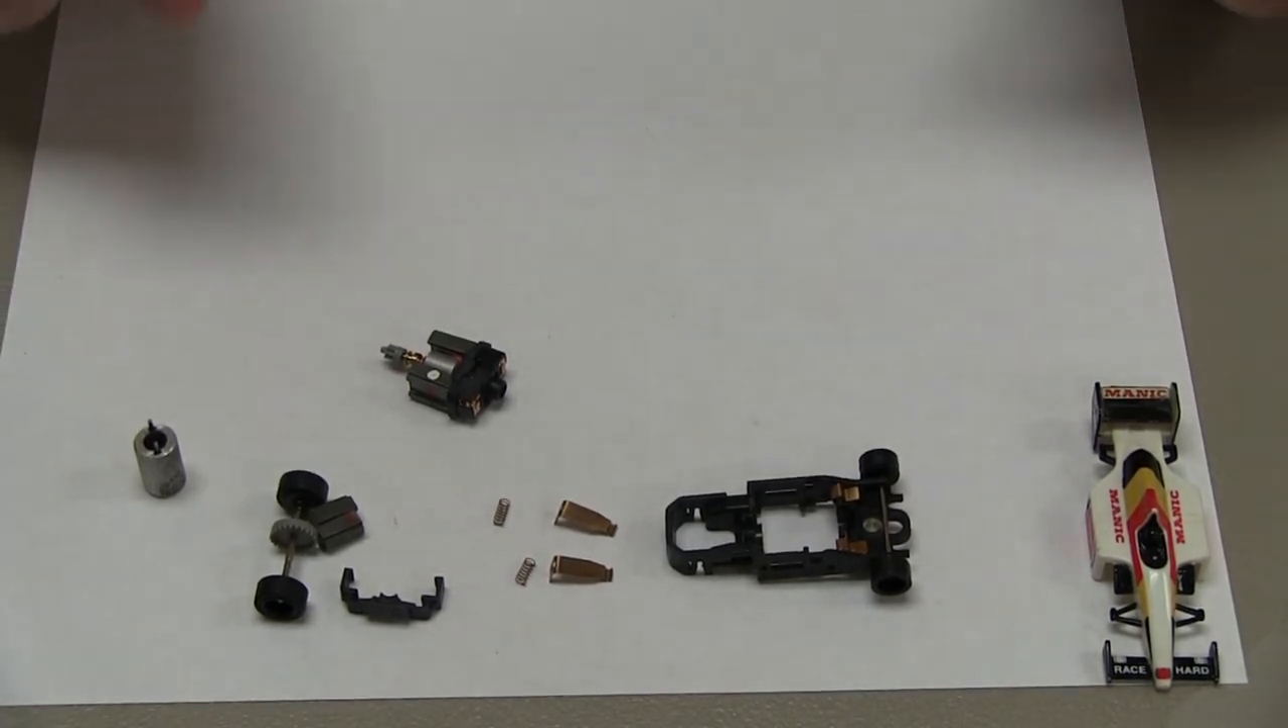So now the chassis is basically broken down into really almost the most basic form.